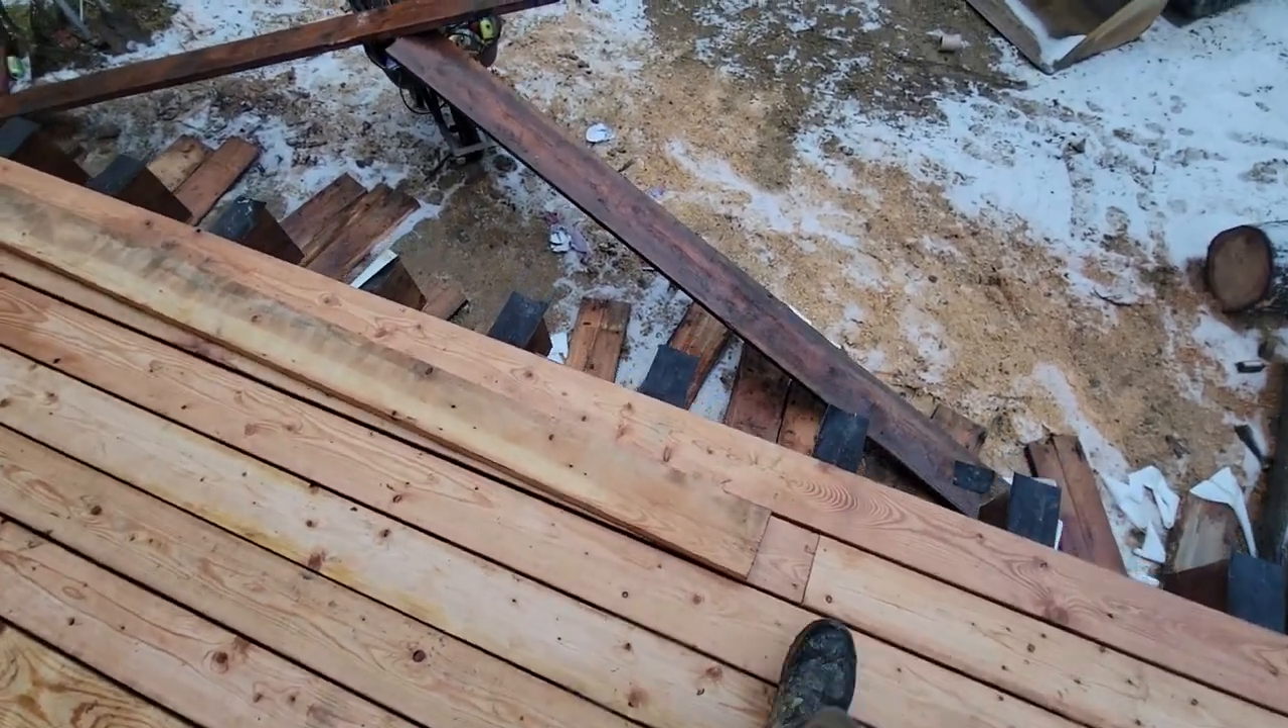All right, guys, I have finished the deck 98%, and I have to put the fascia board on.